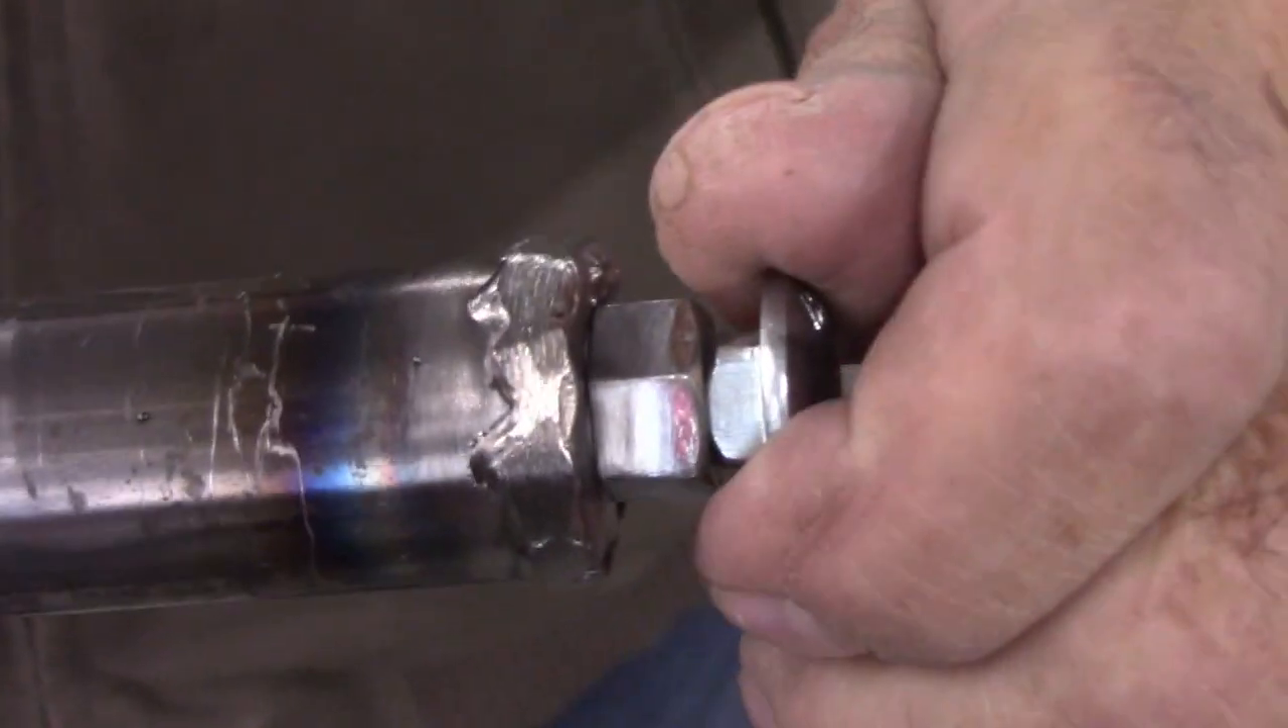What we got here is, this was a captive nut on a washer, and I just welded it to the pipe on this end.